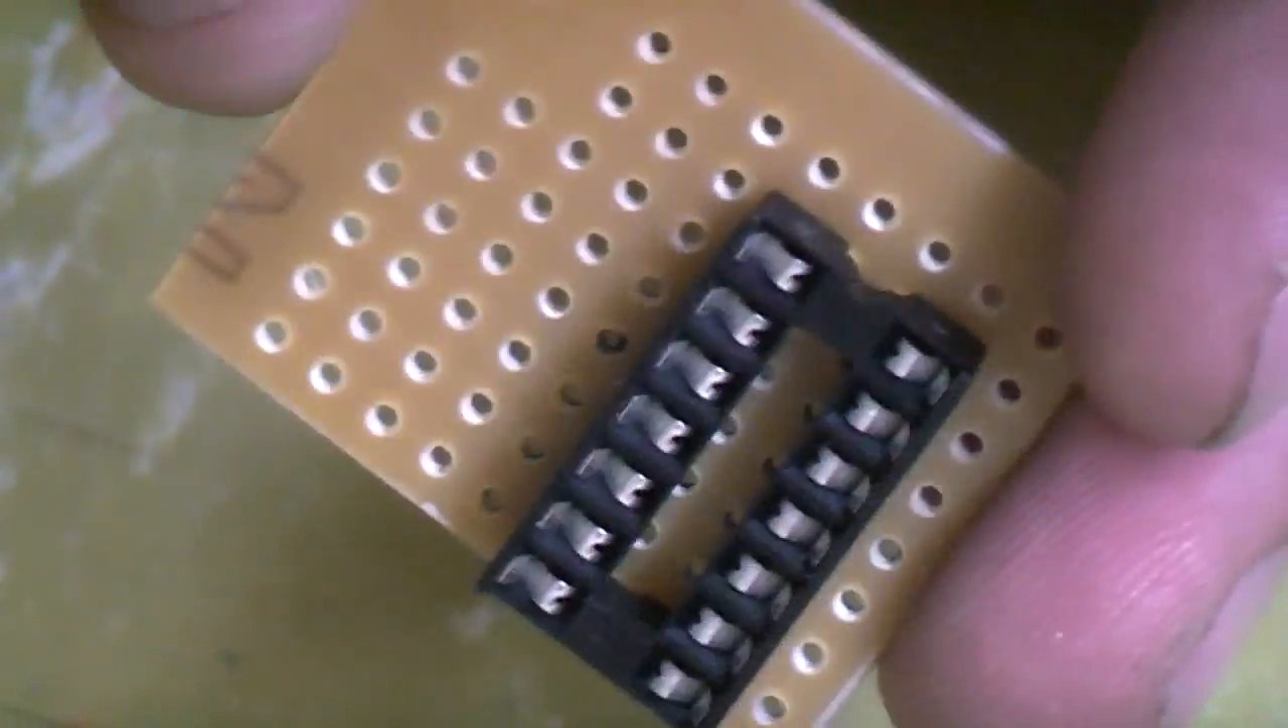Okay, so now our socket's attached.